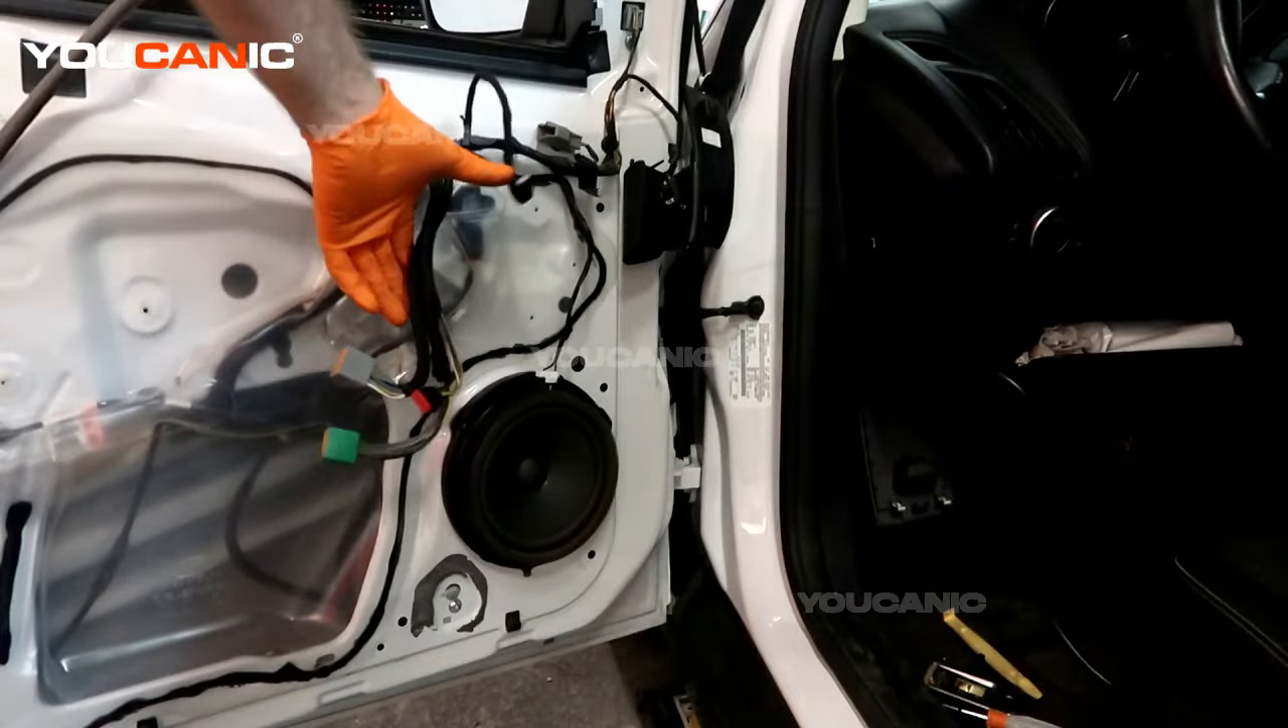And now we're ready to, uh, put the inner door panel back on. We are ready to install our, the inner door.